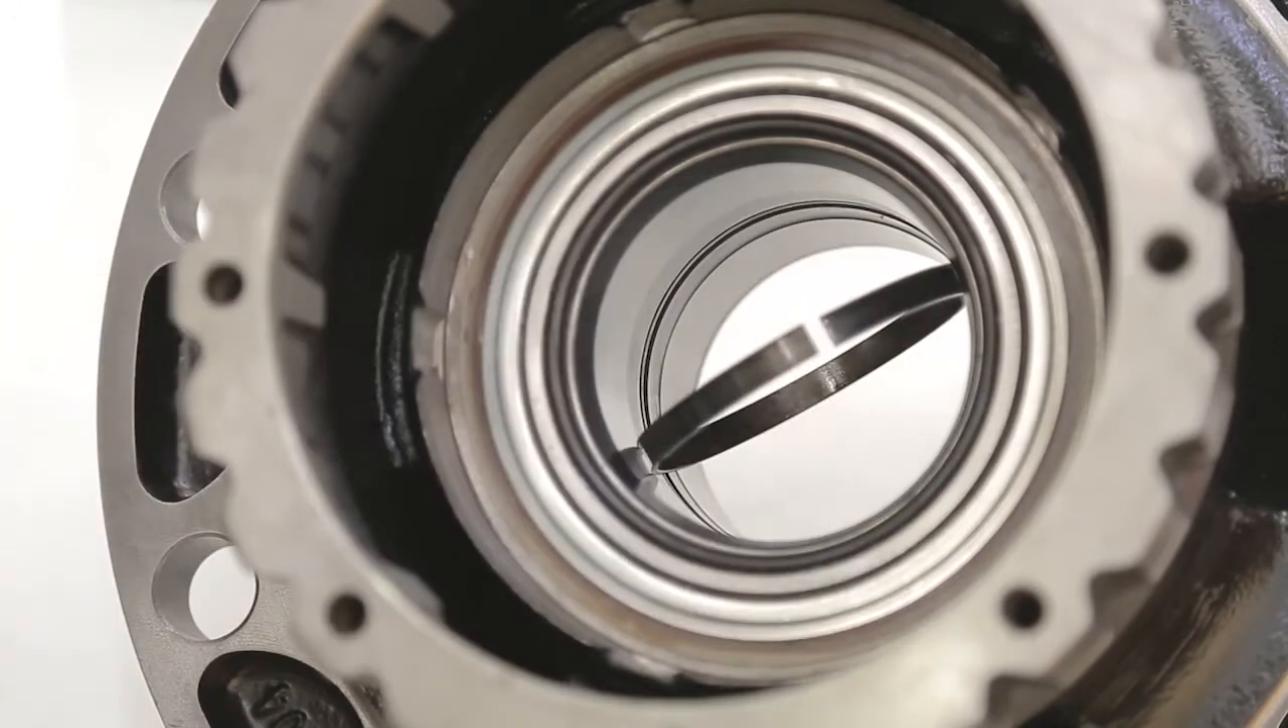All that's left is to place the safety clip and check that it has been properly positioned and can rotate.